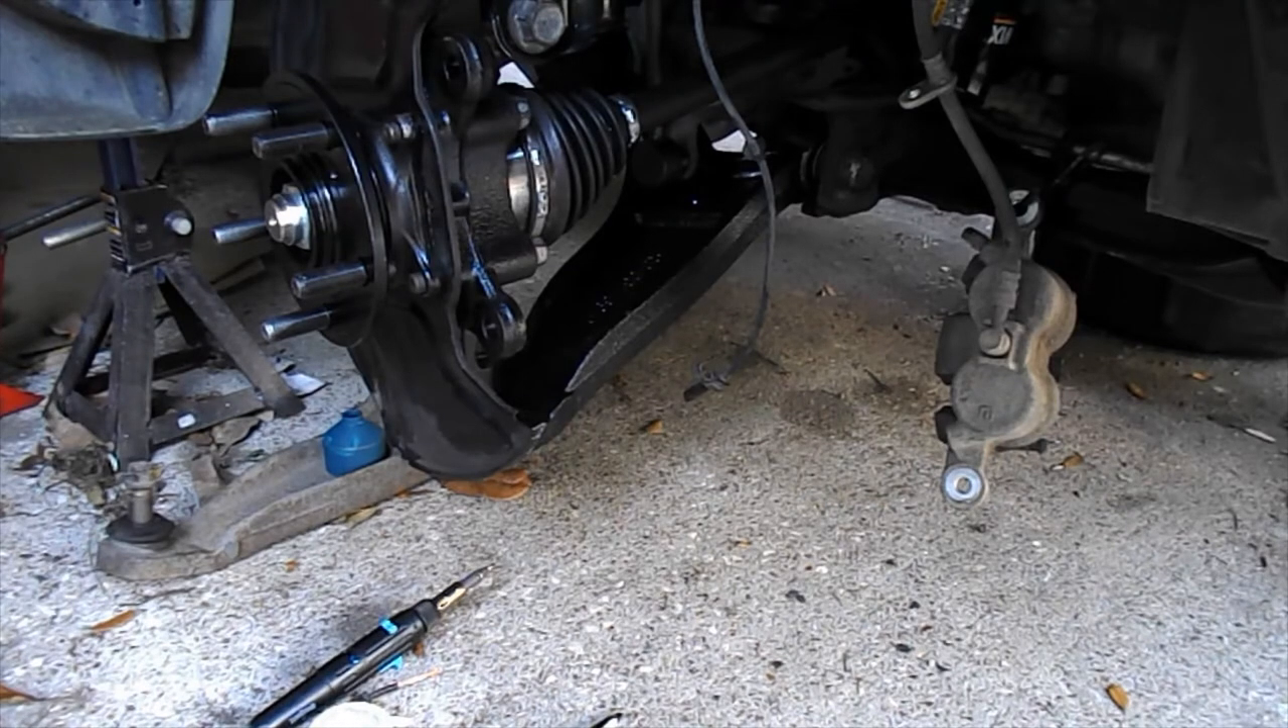Uh so anyway what we've got here is i've got the passenger side knuckle installed.